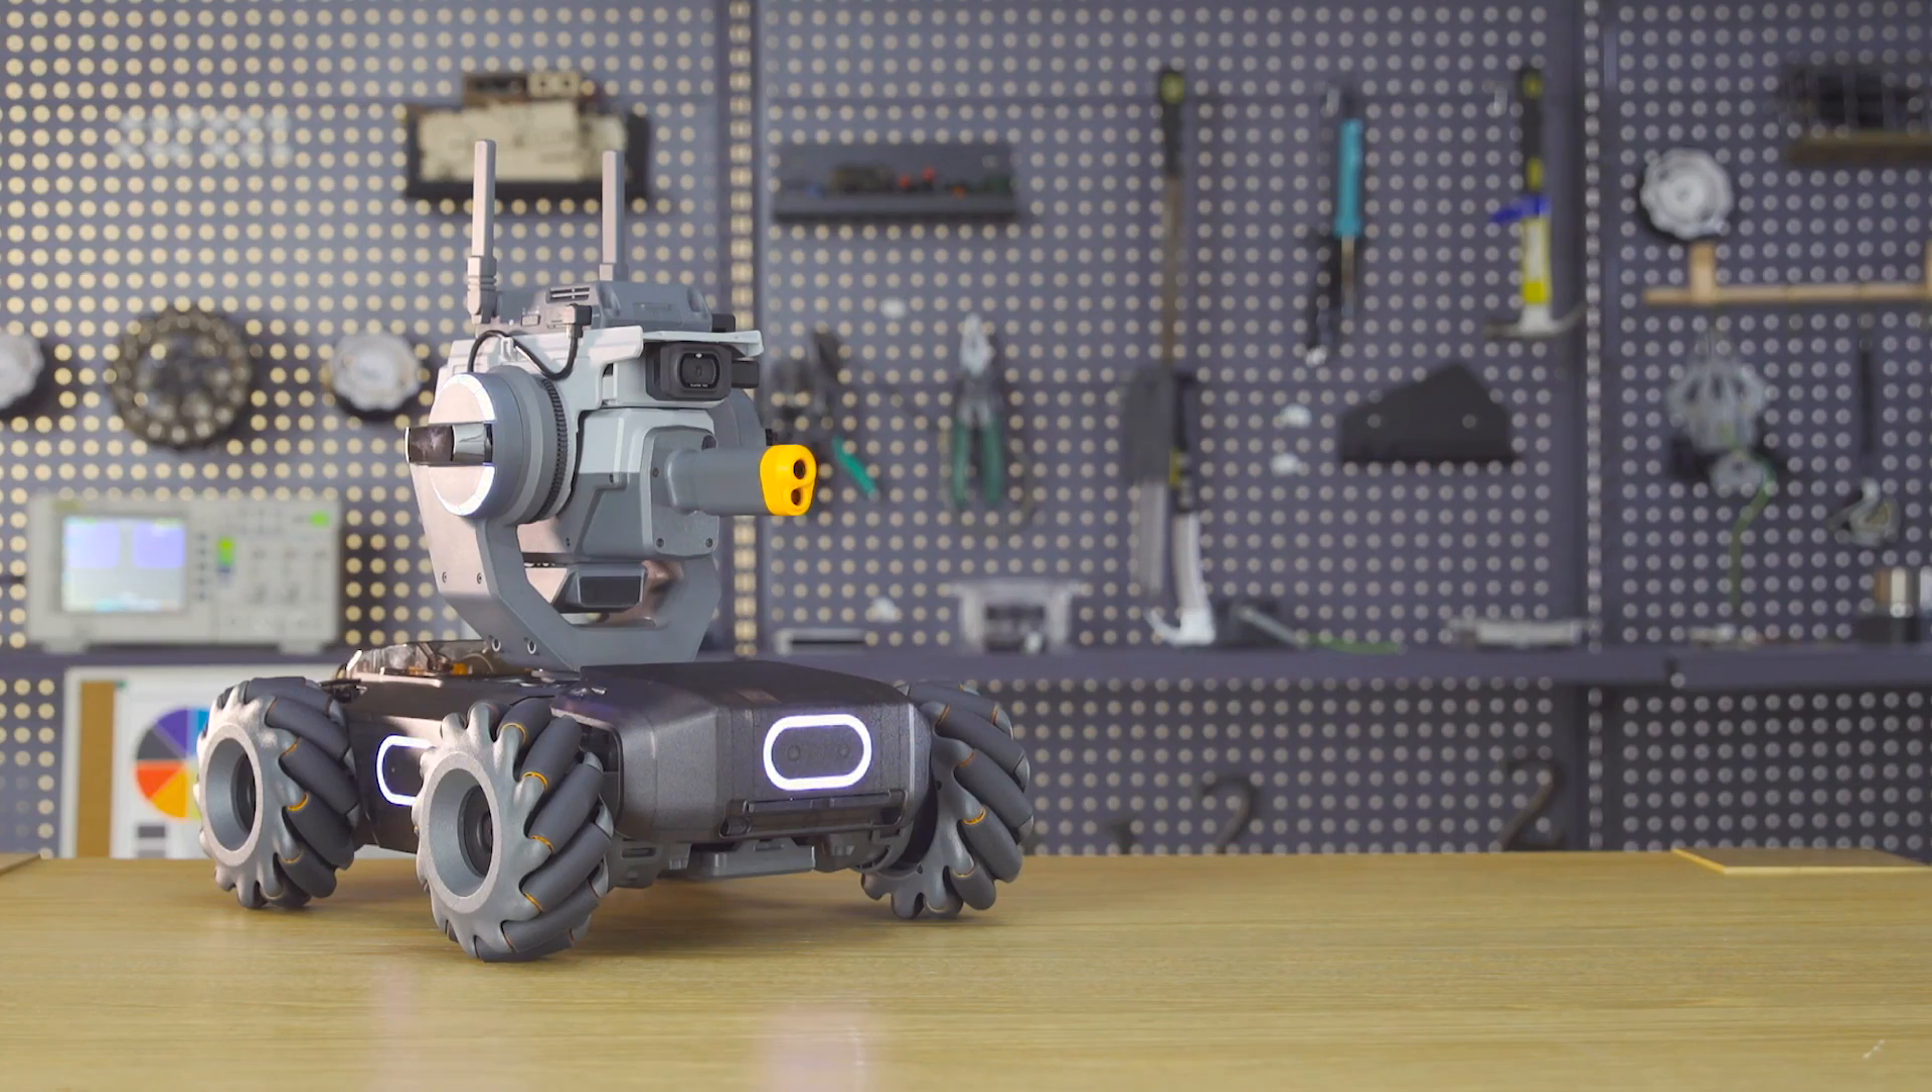Now, the RoboMaster S1 is assembled.